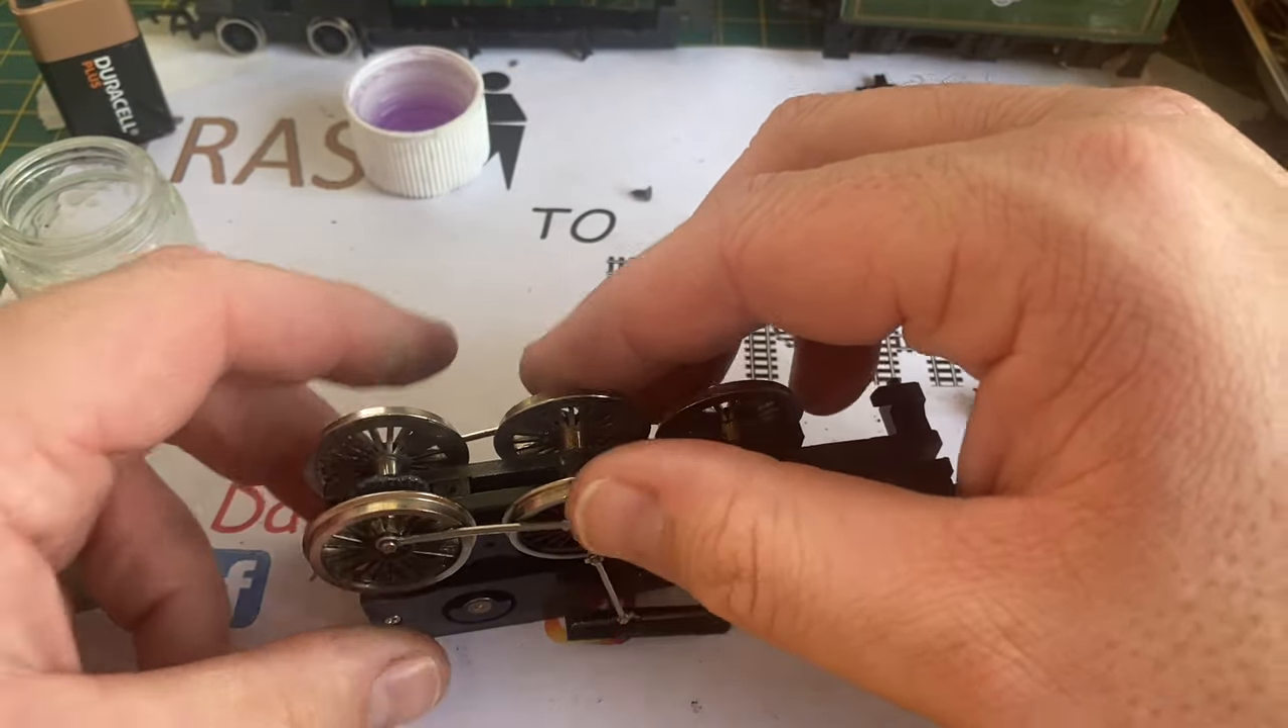Now the chassis is upside down the wheels are dropped into place.